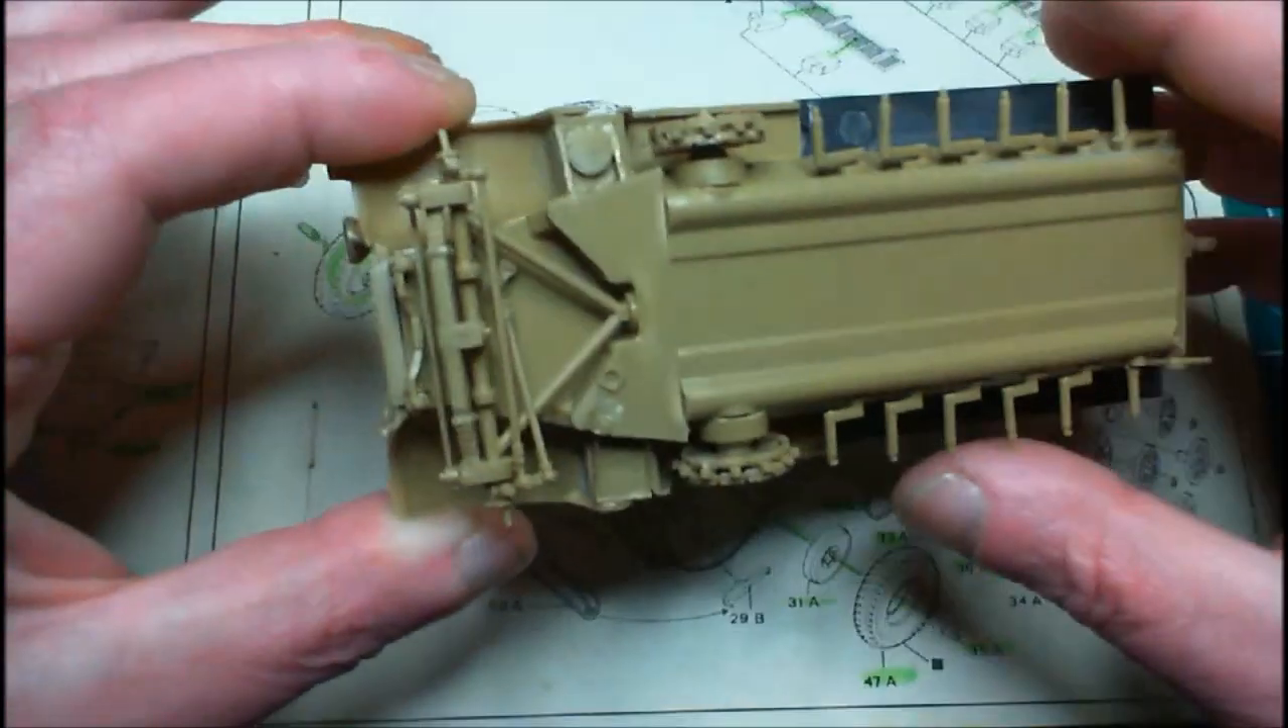There's all the suspension arms in place.